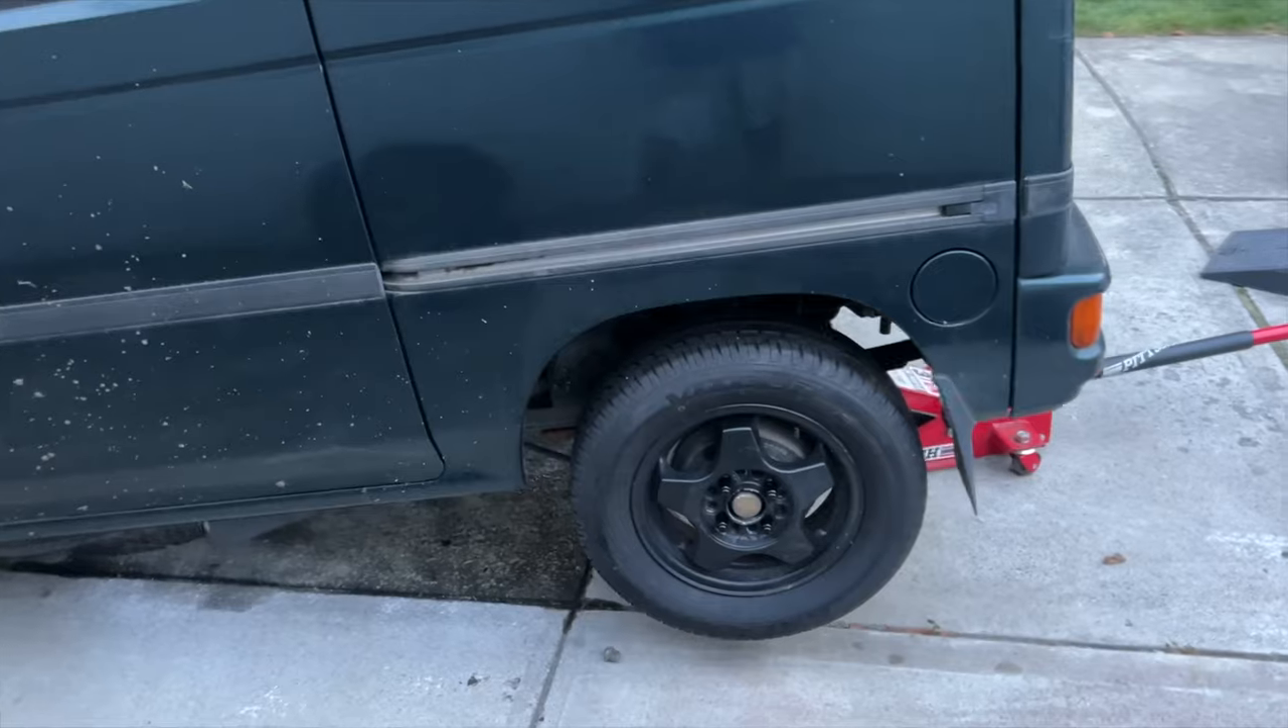So so i just put the rear rims in and i don't think i'm gonna rock out with these.